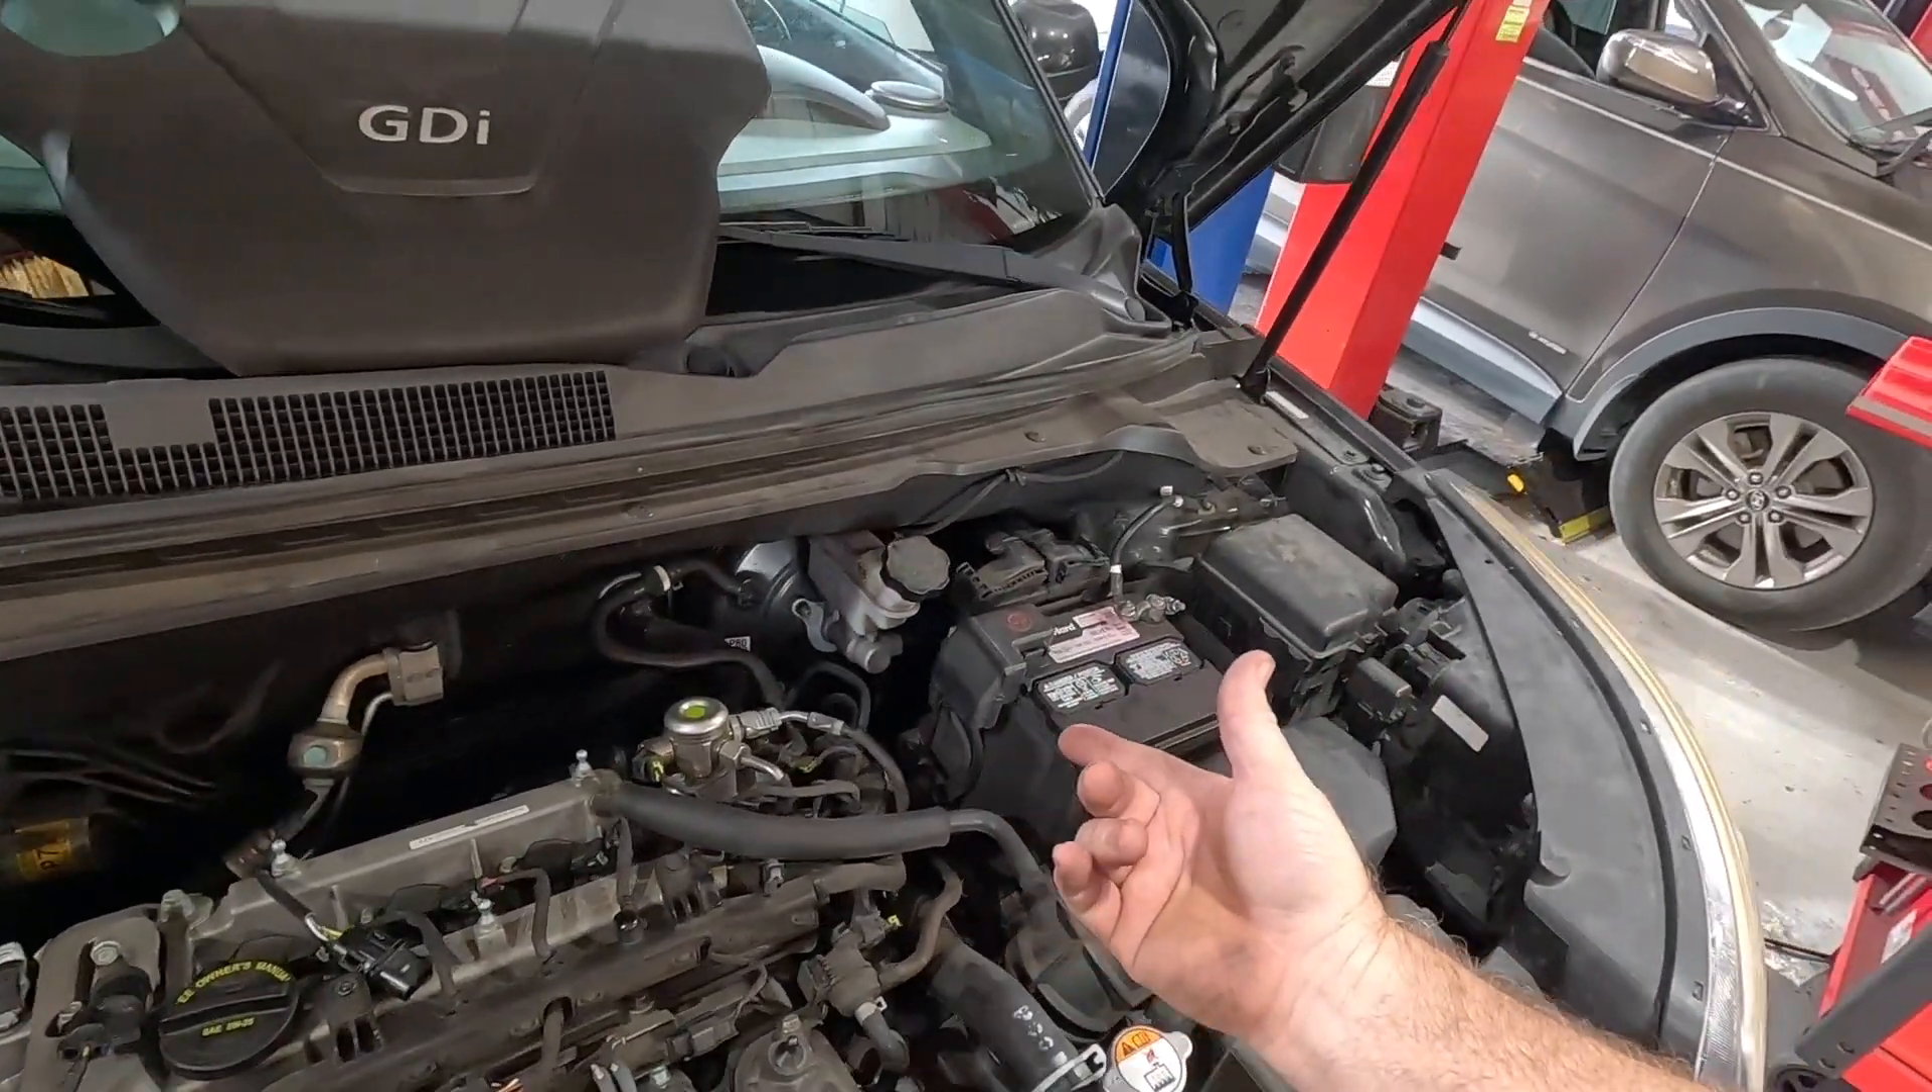I already popped the engine cover off, took her out of the box.